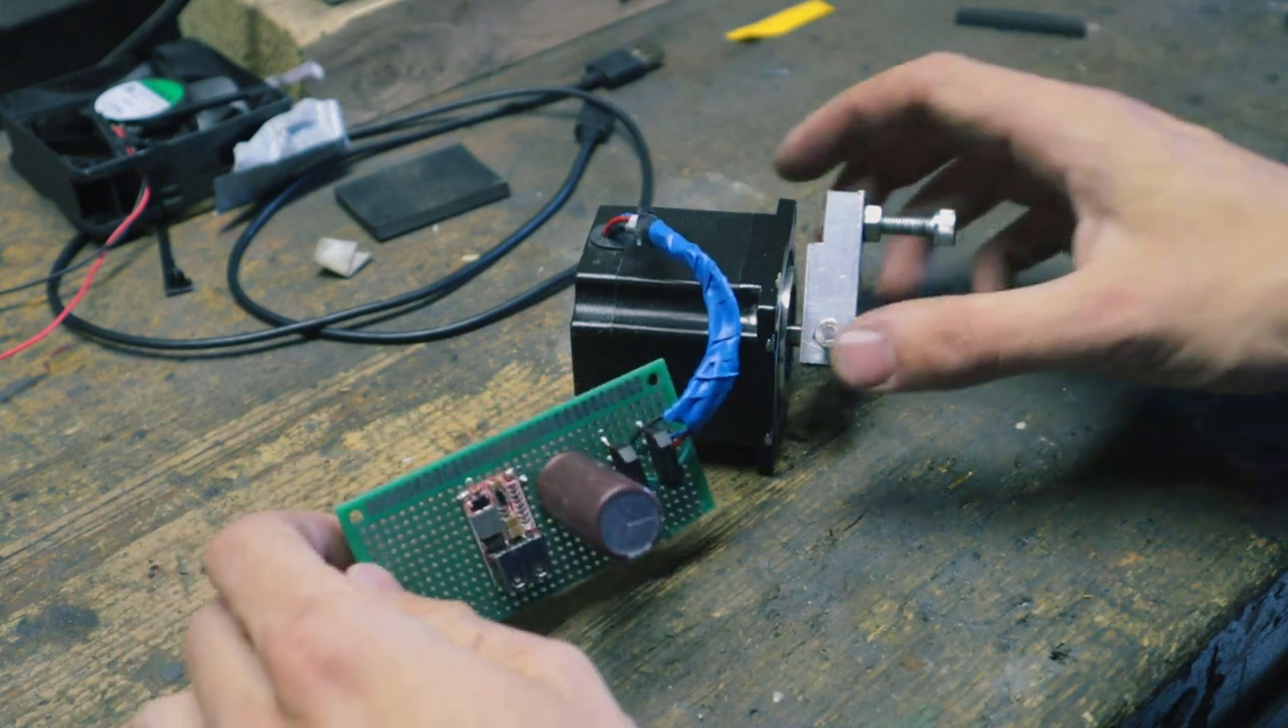Now the next thing that we need to do is get this circuit board attached somewhere, because I don't just want it hanging off the generator by a couple of loose wires.